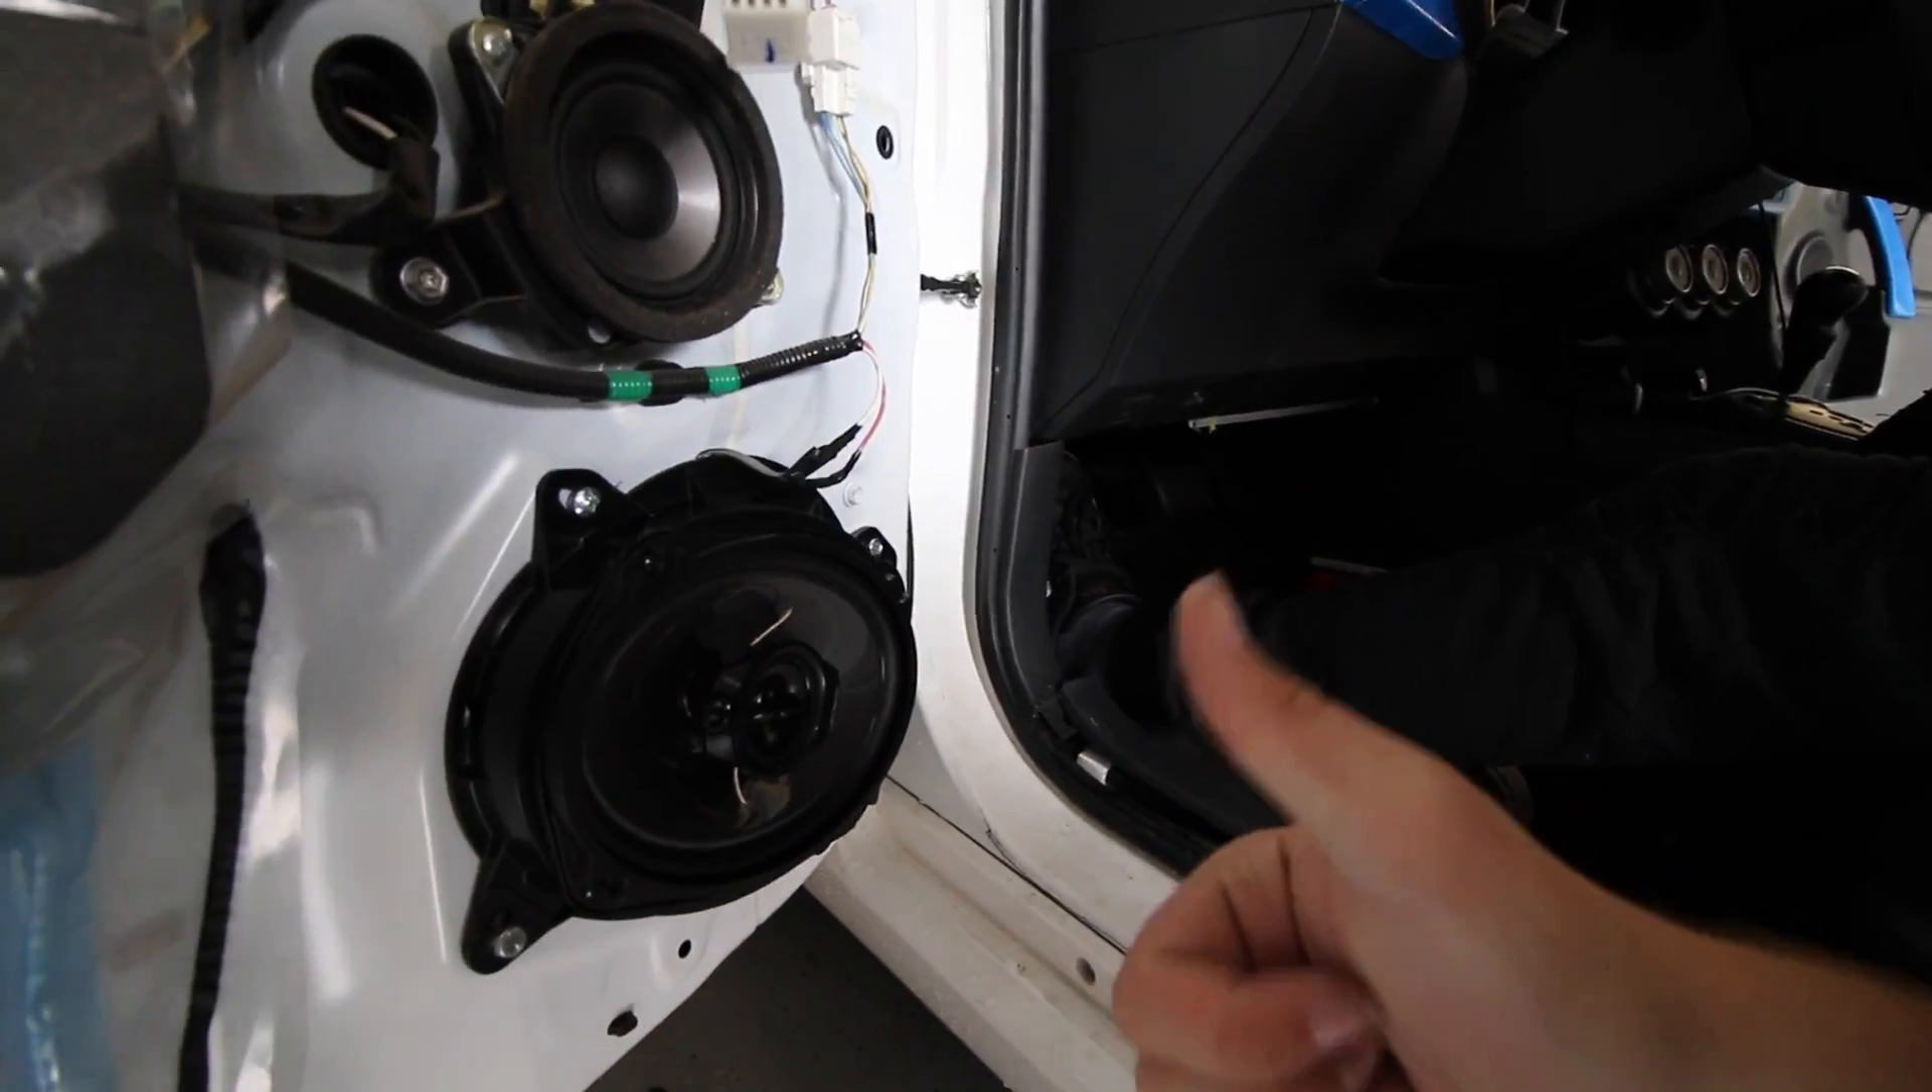You screw the speaker into the bracket right here and the bracket goes in back to the door and it did match up perfectly fine so good for that.